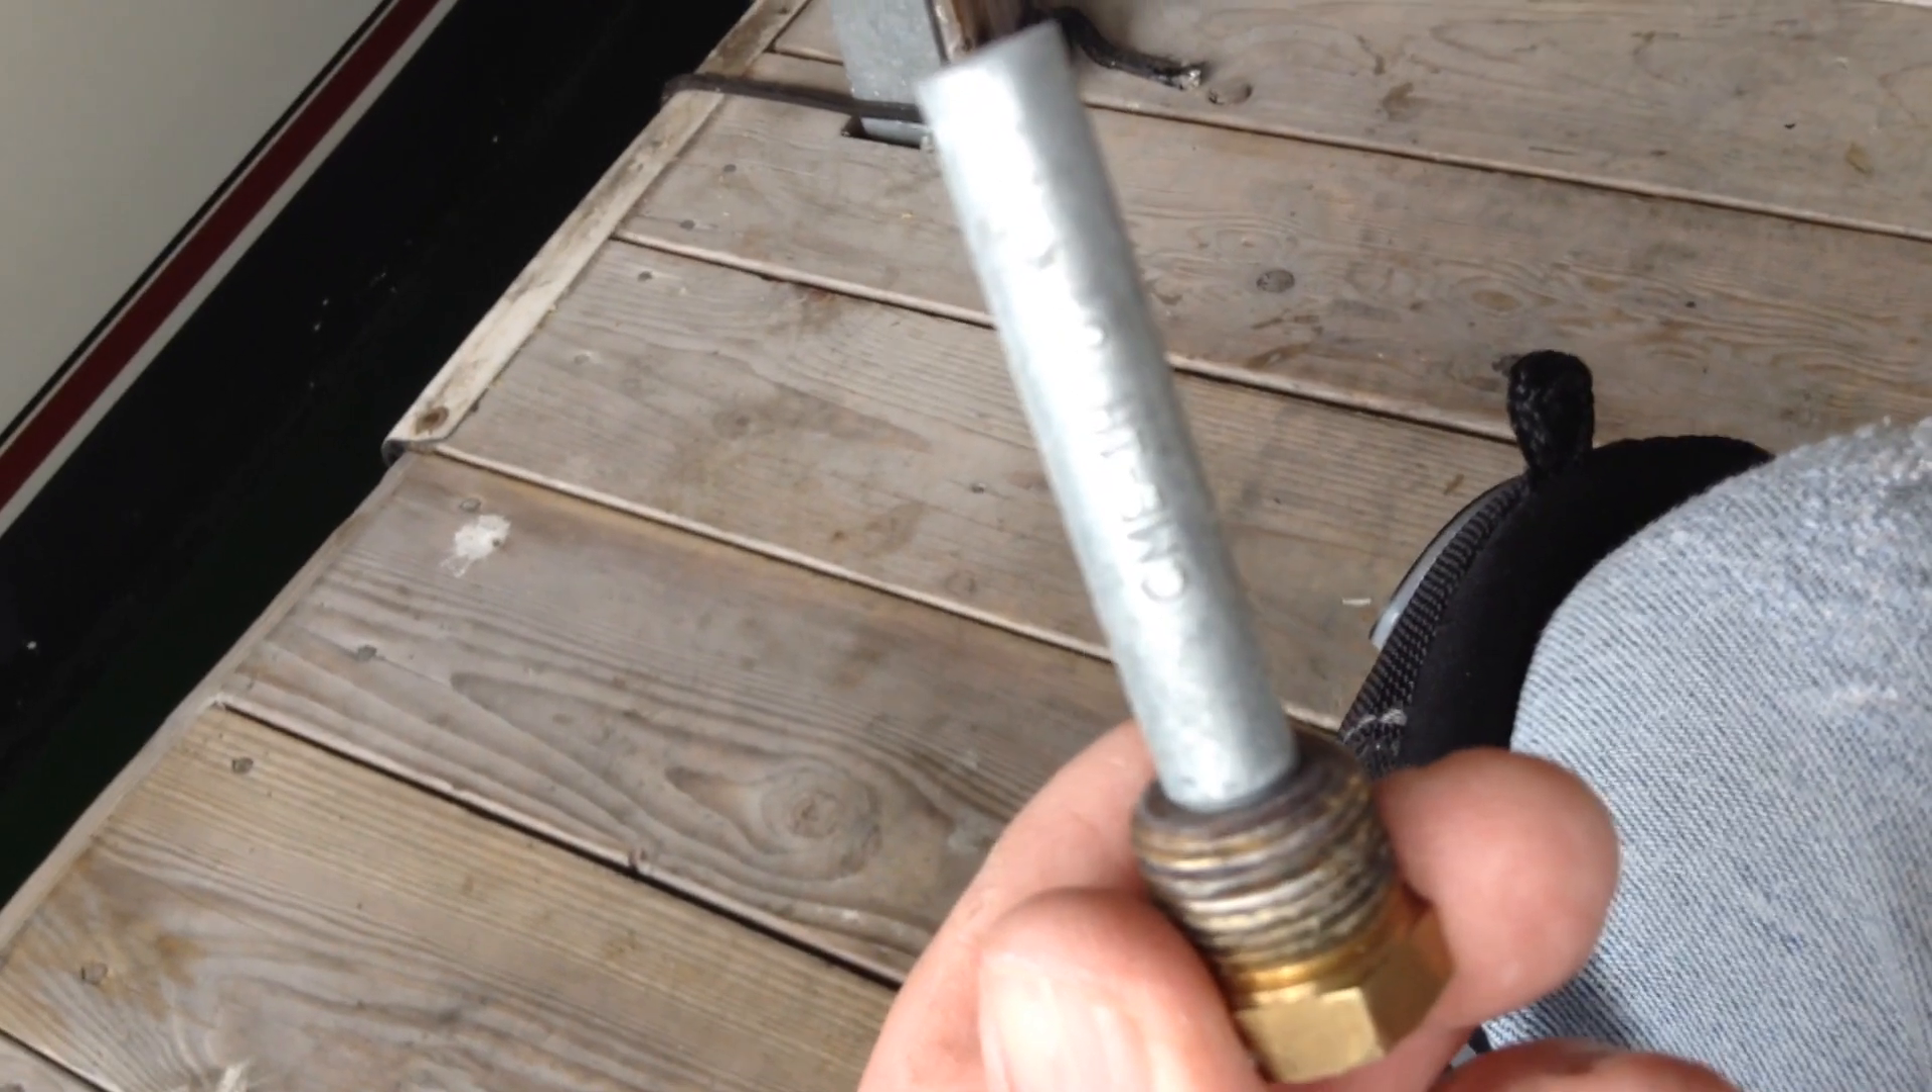Just get it in firmly. OK, we've installed the new zinc into the zinc holder.